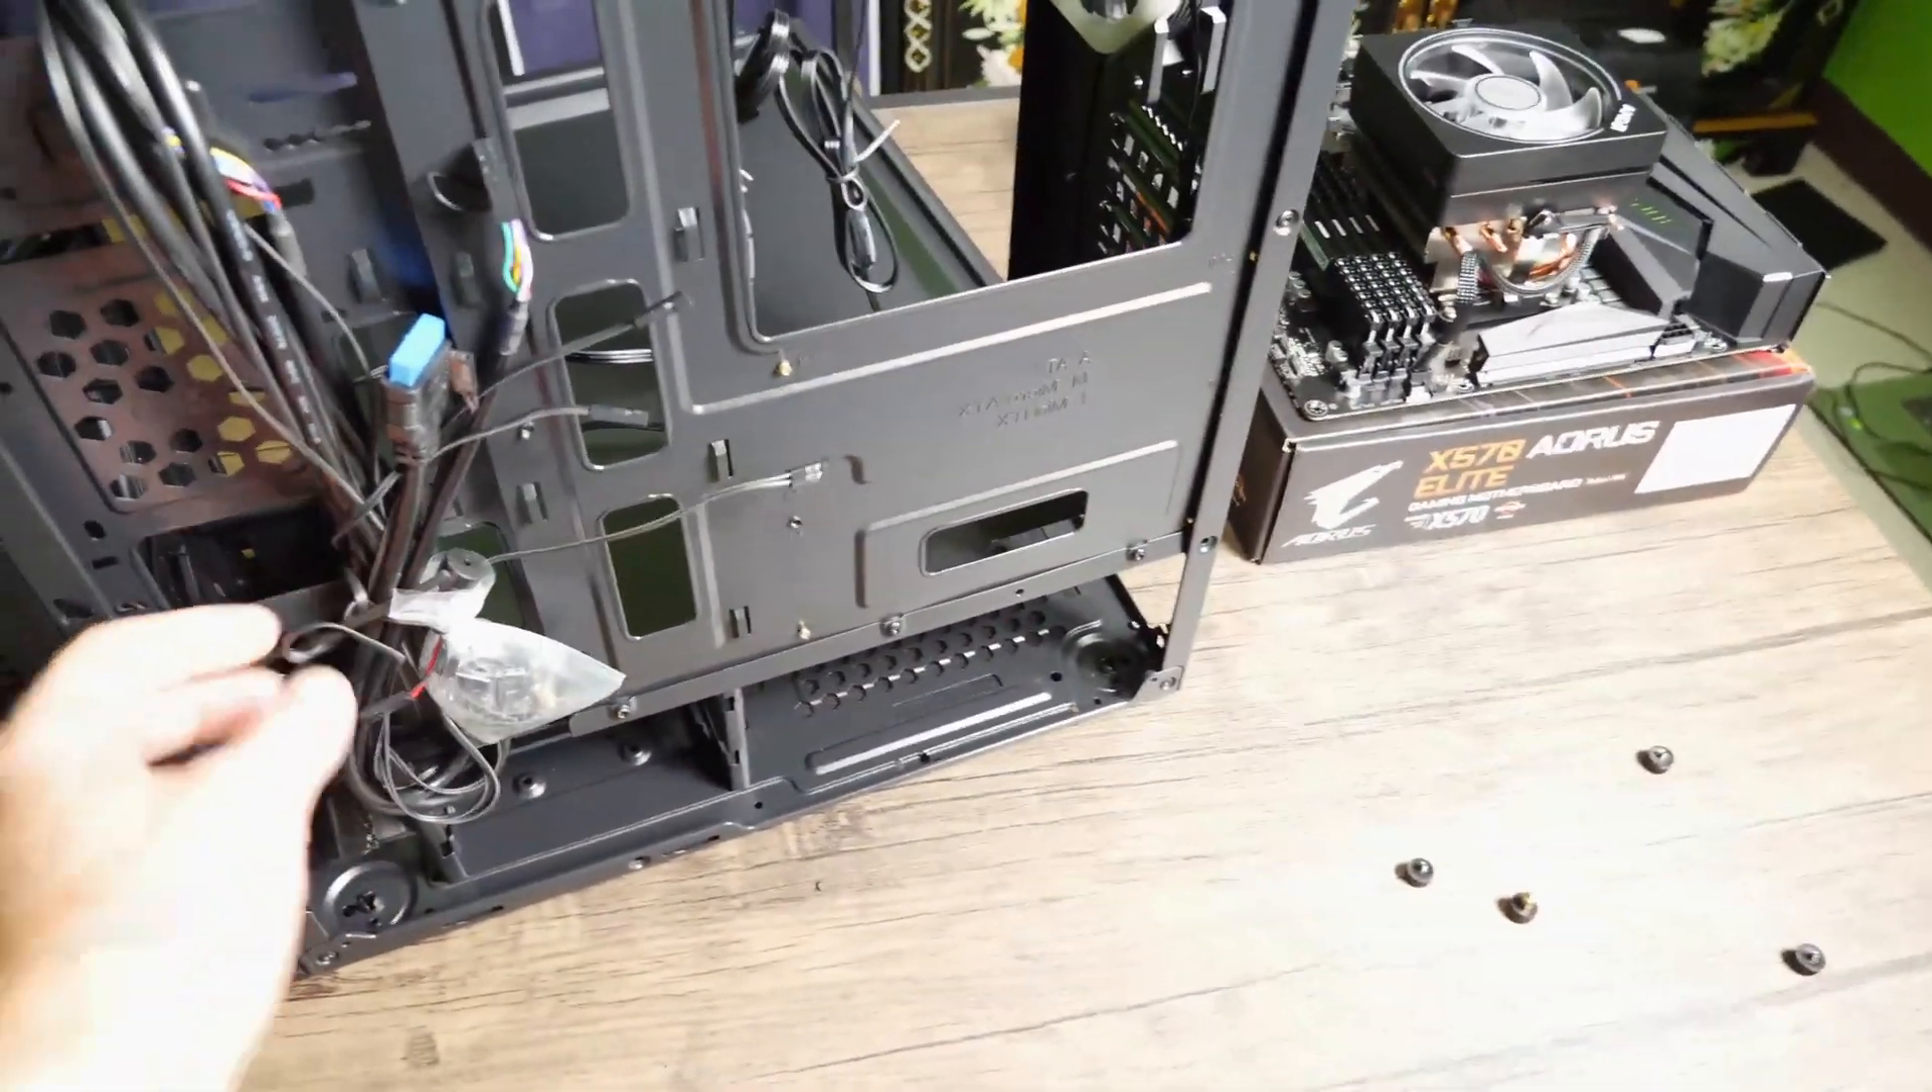Okay so as you can see I've had to slide off the rear side of the case here because all the cabling is hidden in this side.